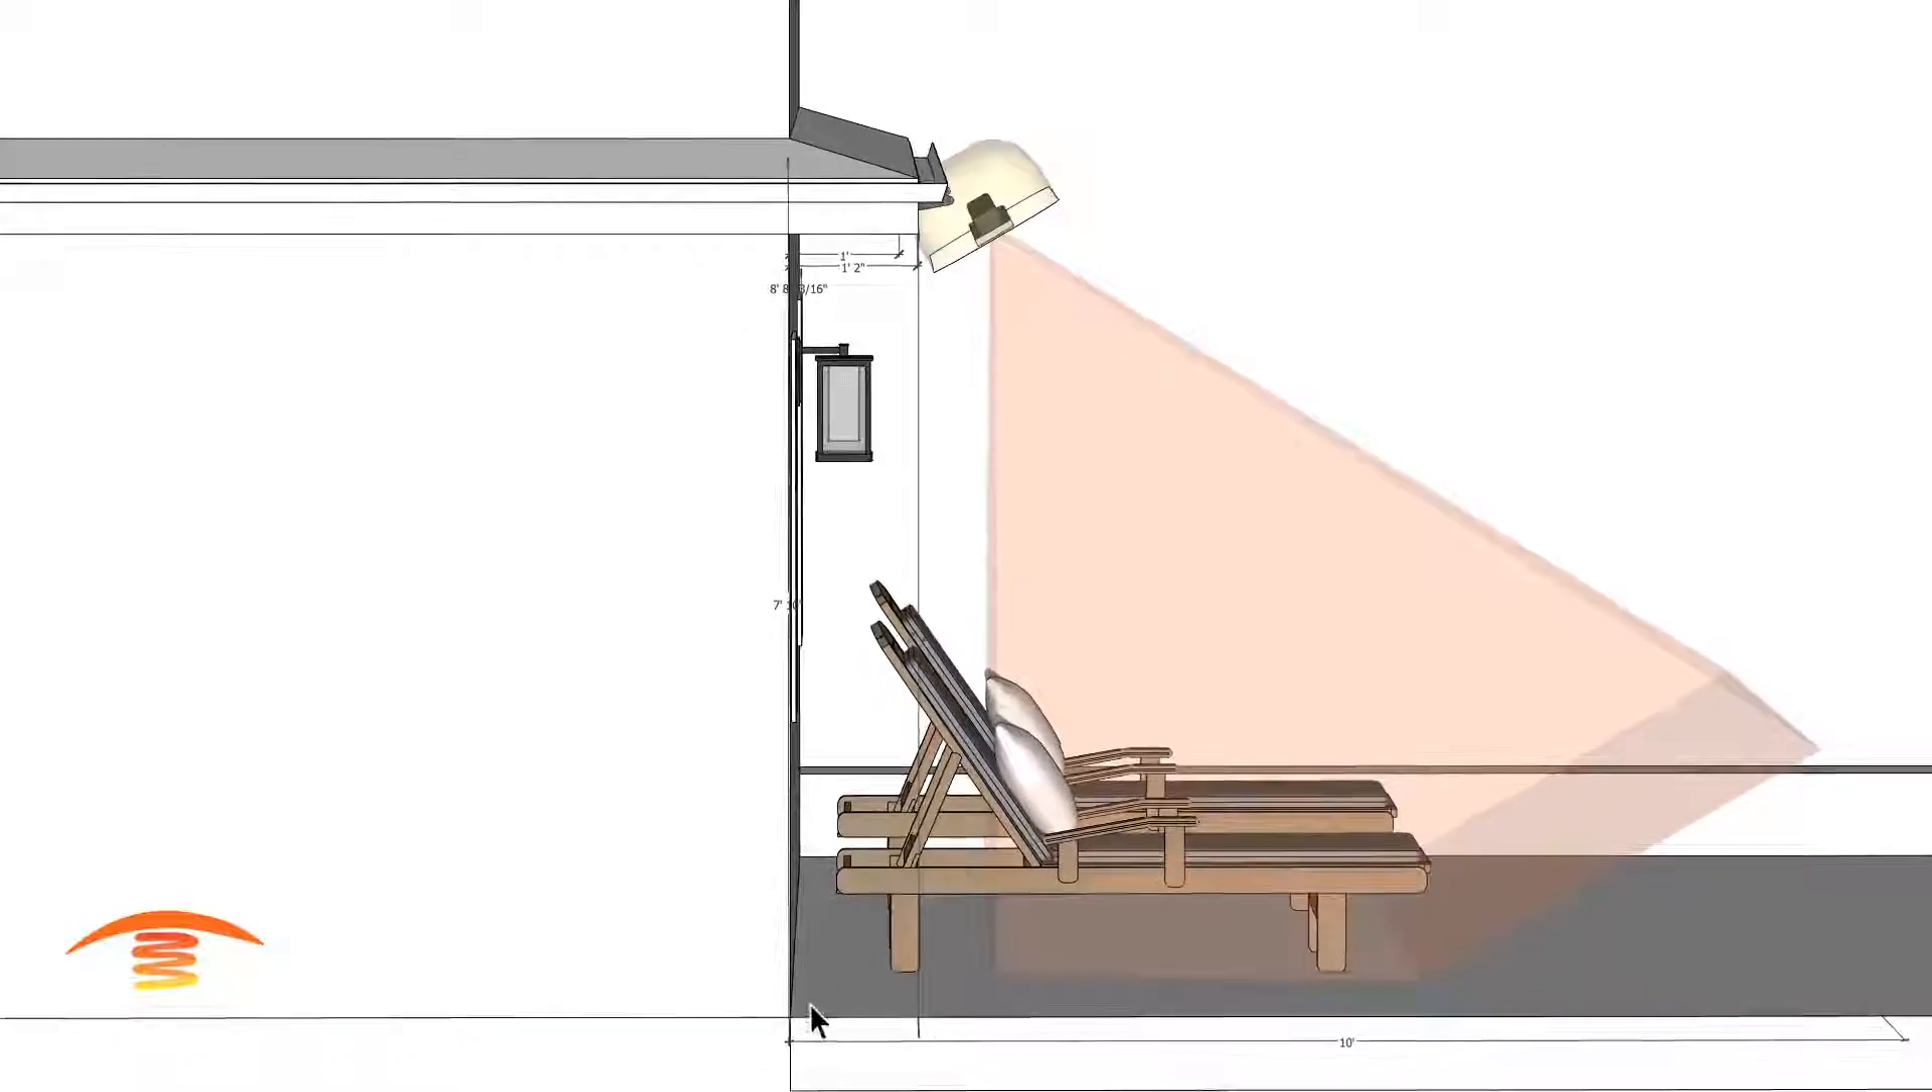You can see here that our footprint is not quite hitting the backs of the seat.